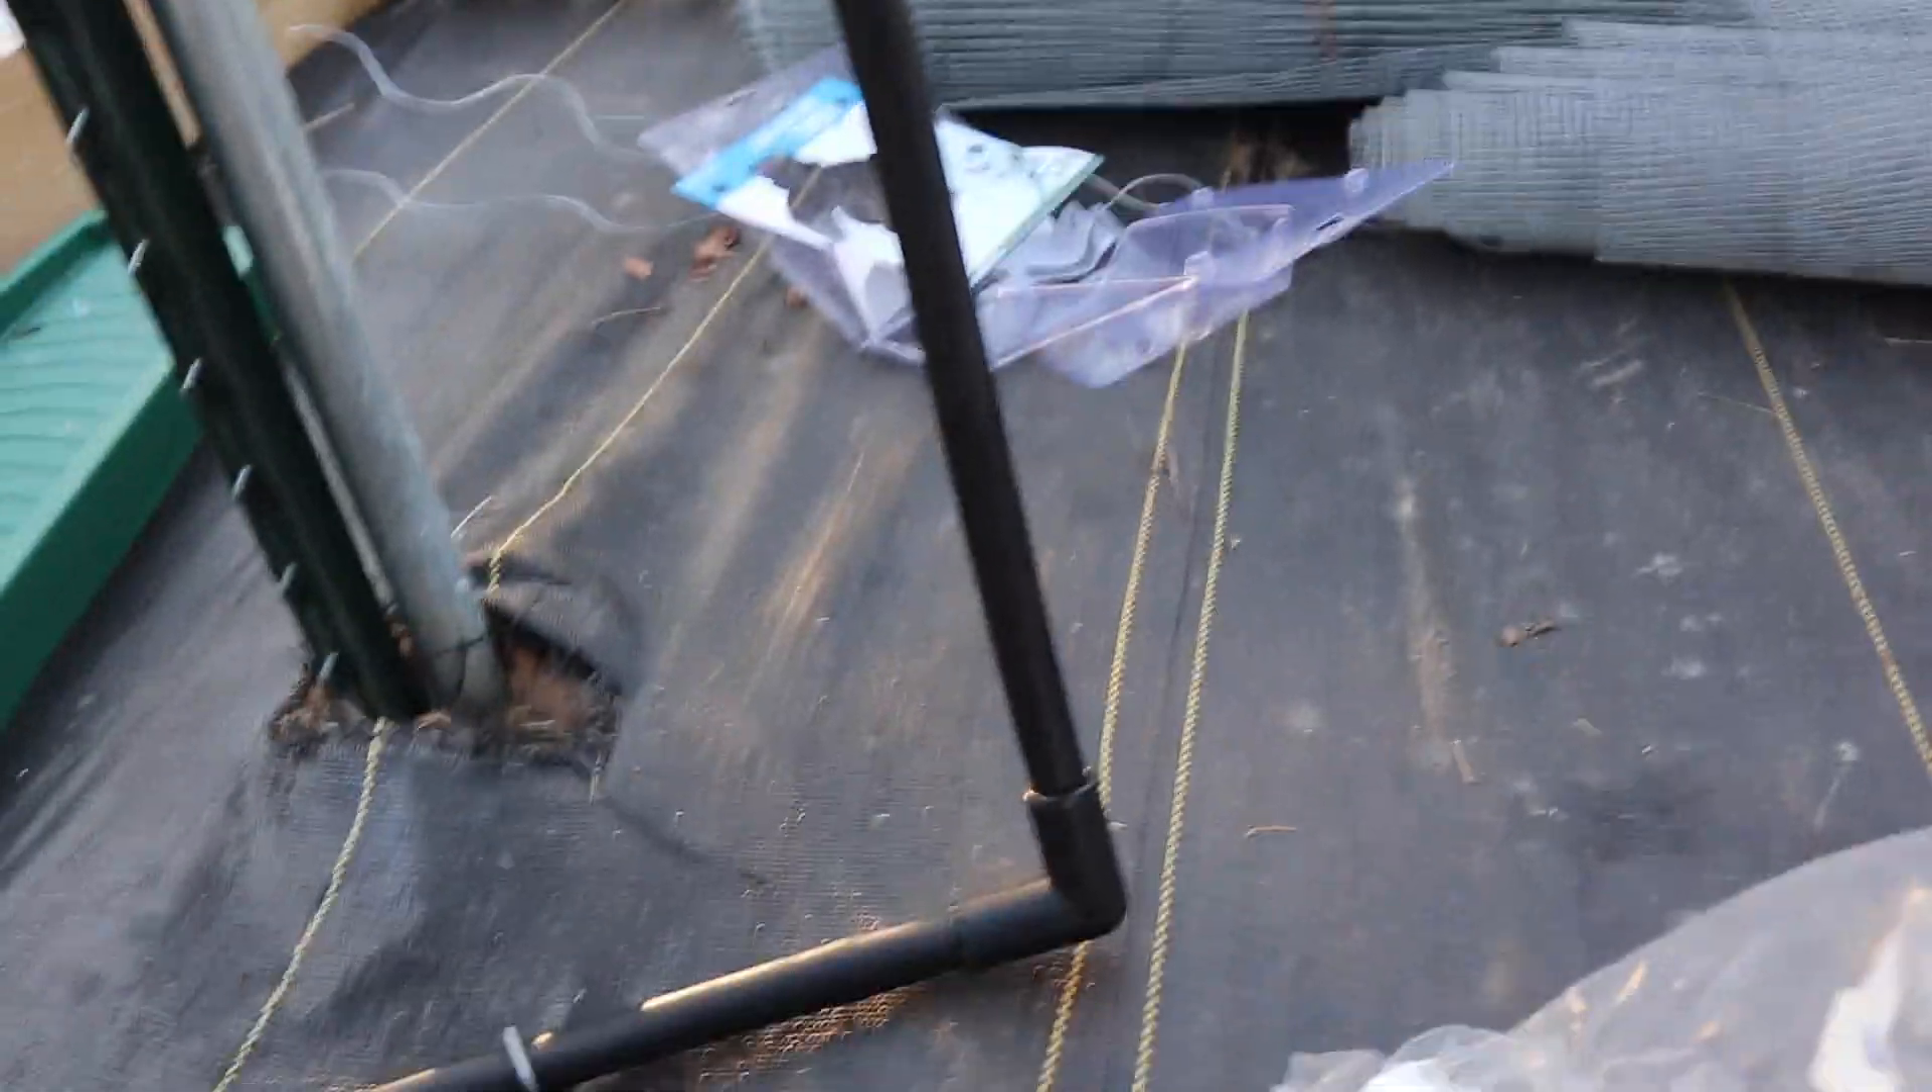We ran the half inch poly down and elbowed it off.